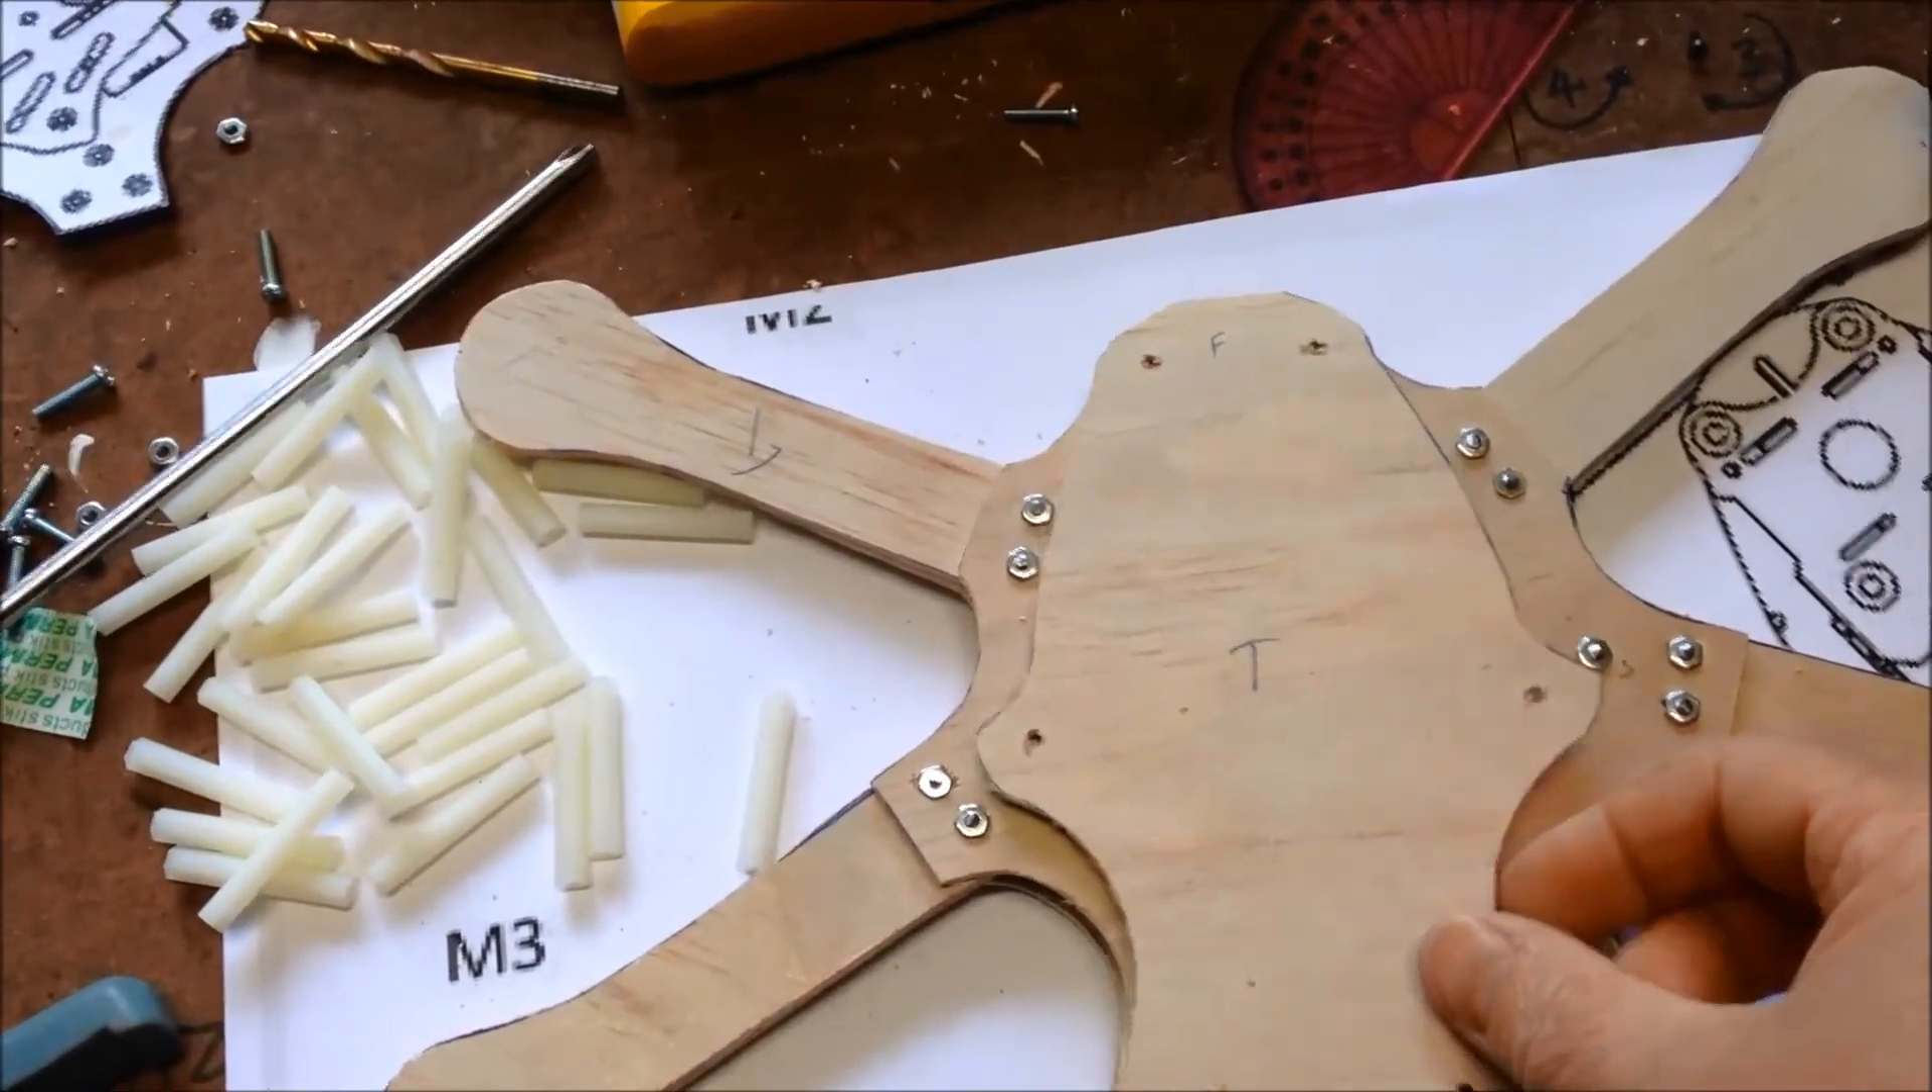I have now screwed the motor arms on.